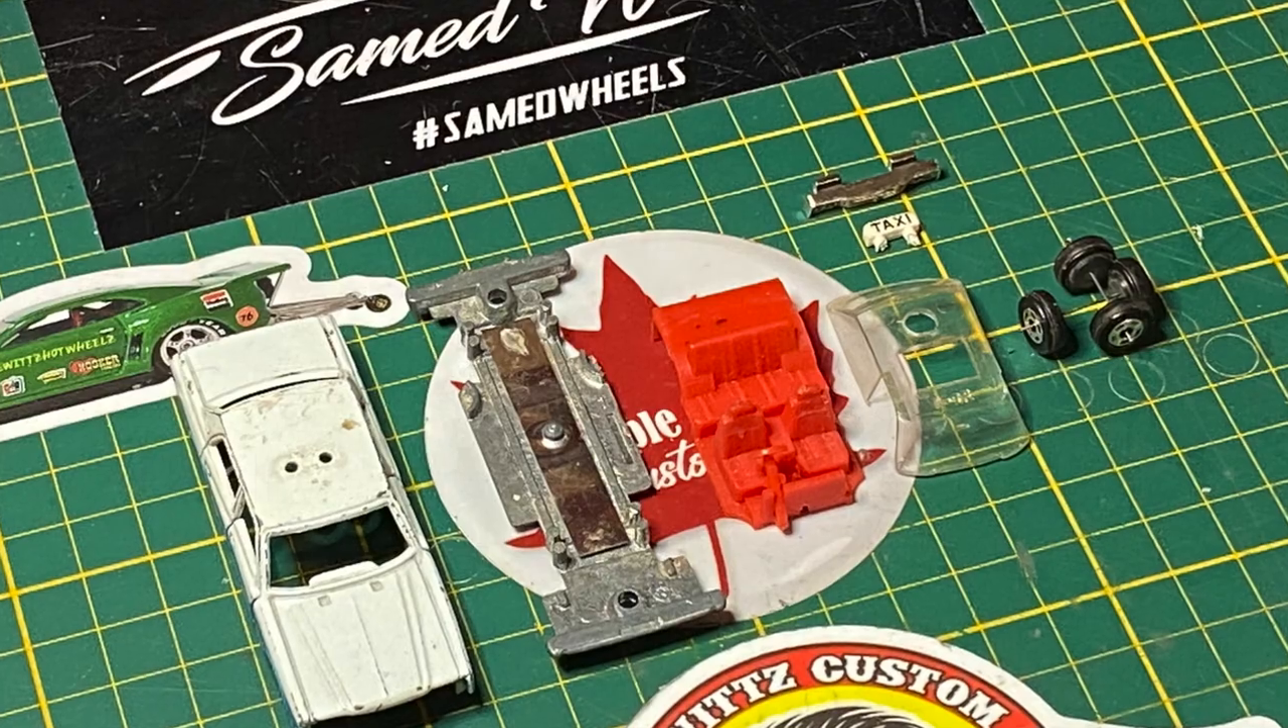The car's been all taken apart and stripped down, and it's a pretty basic lineup of parts that you see on the bench.